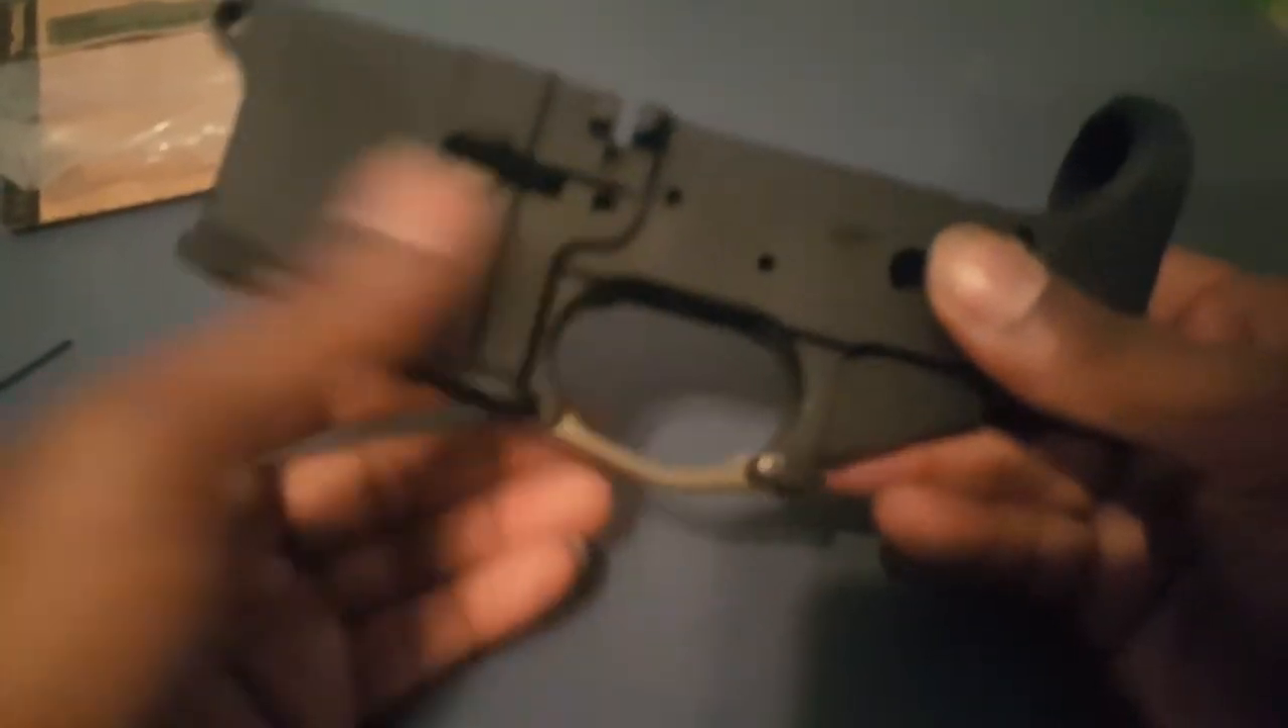That should be good and now your trigger guard is installed.